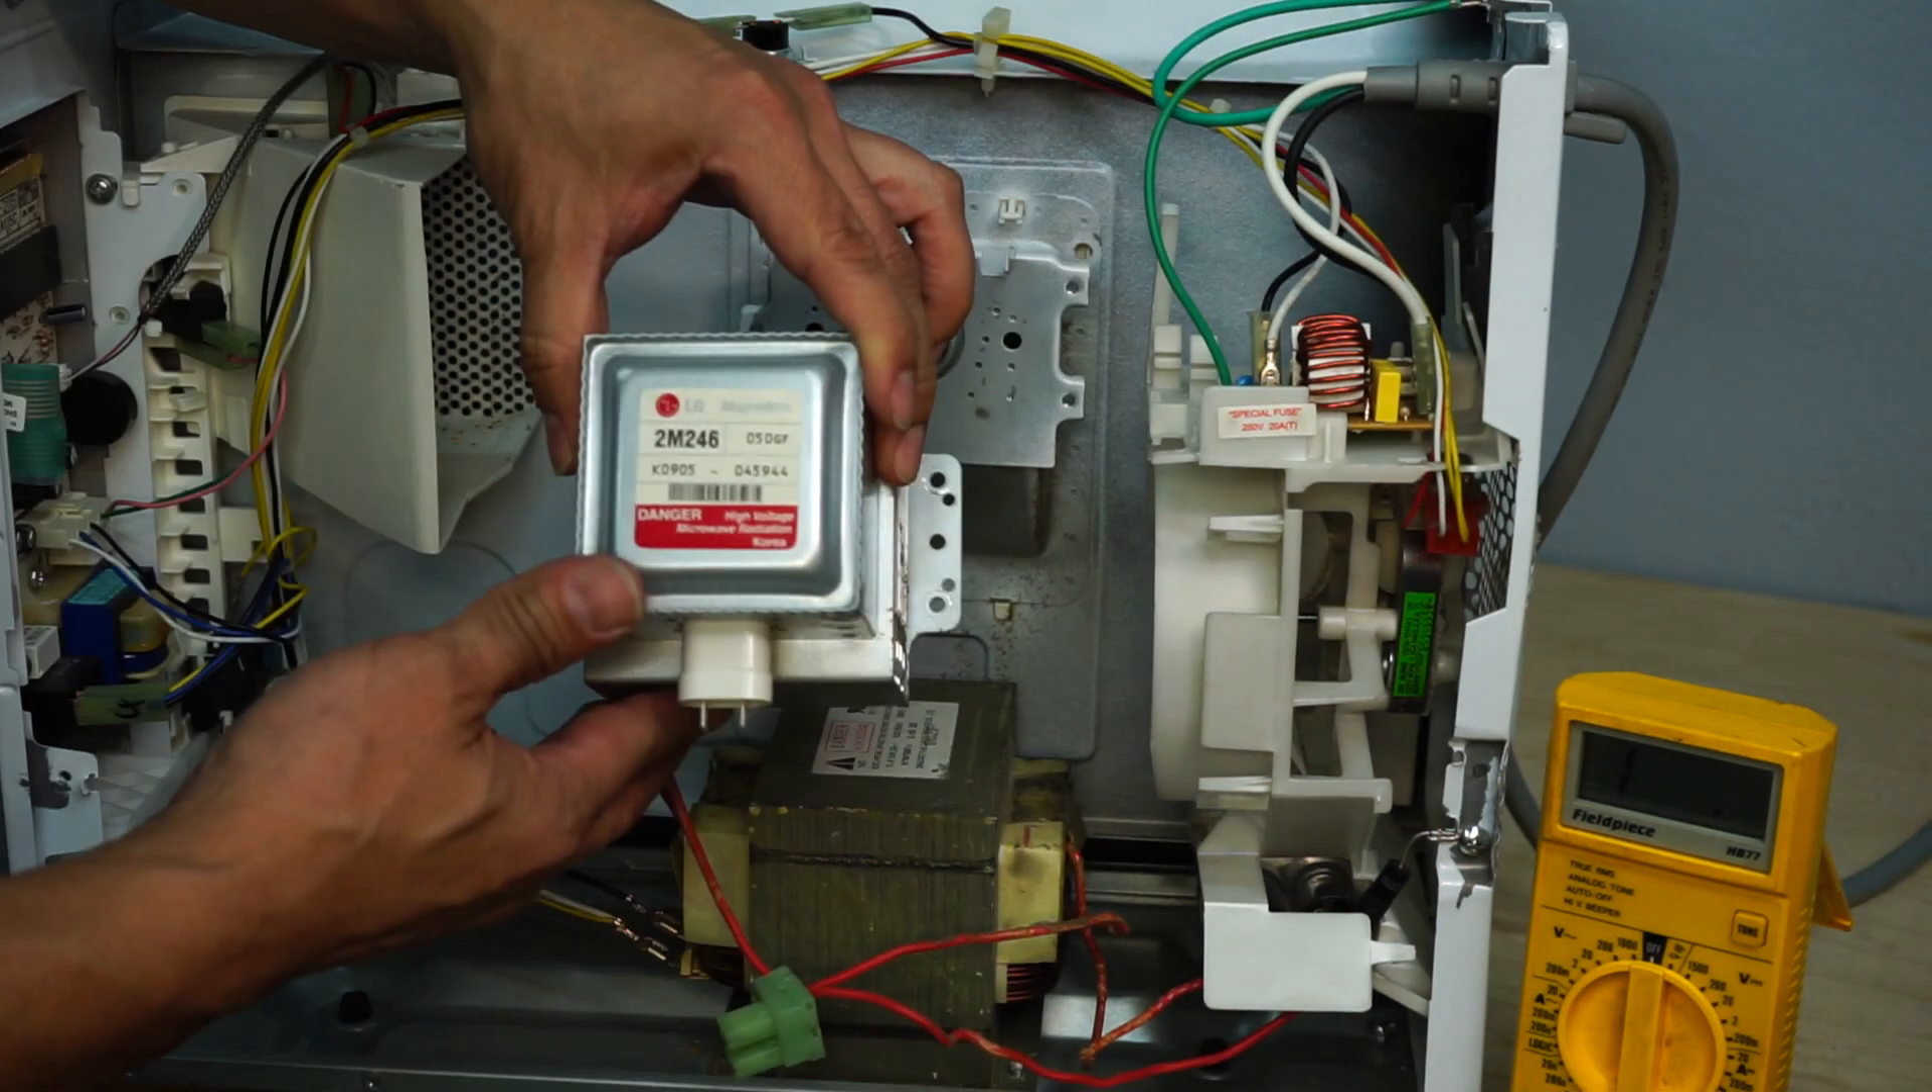So we have the magnetron now out and giving it a quick visual inspection.